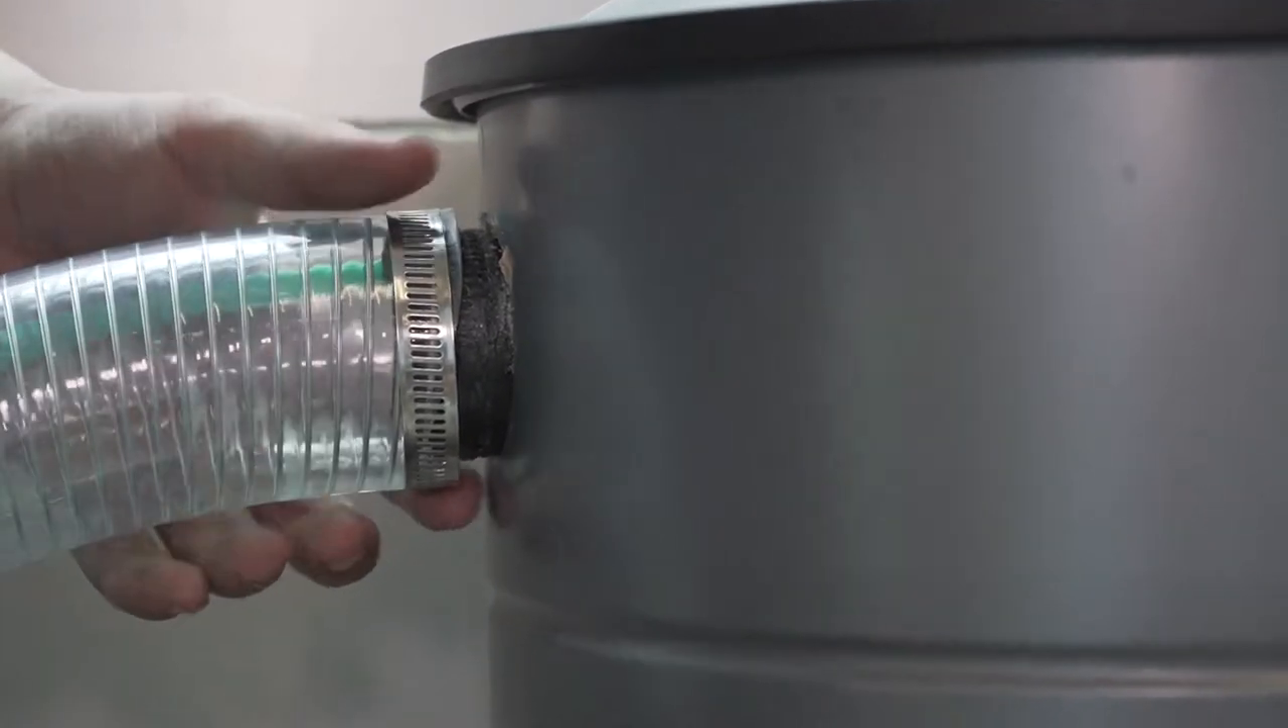And we're going to attach the hose onto the vacuum. And now your hose is attached to your vacuum.